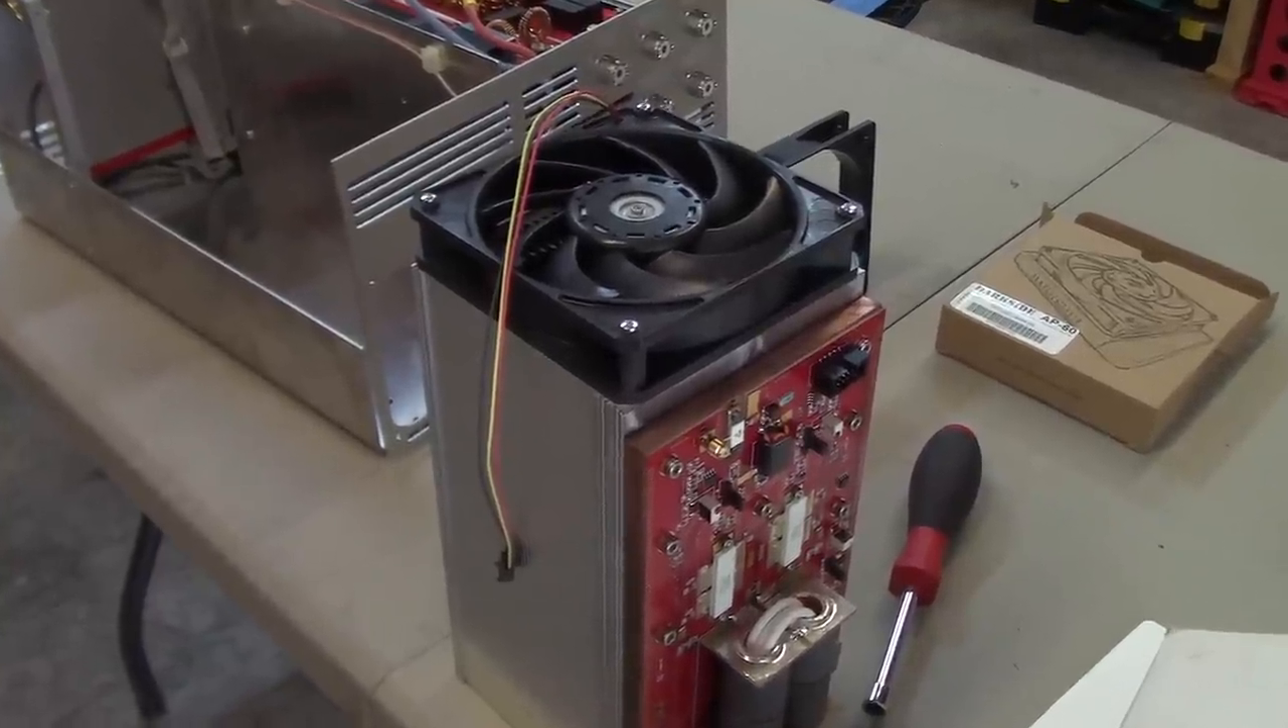In order to mount the inner cooling fan for the PA deck, I've actually pulled the PA deck out.